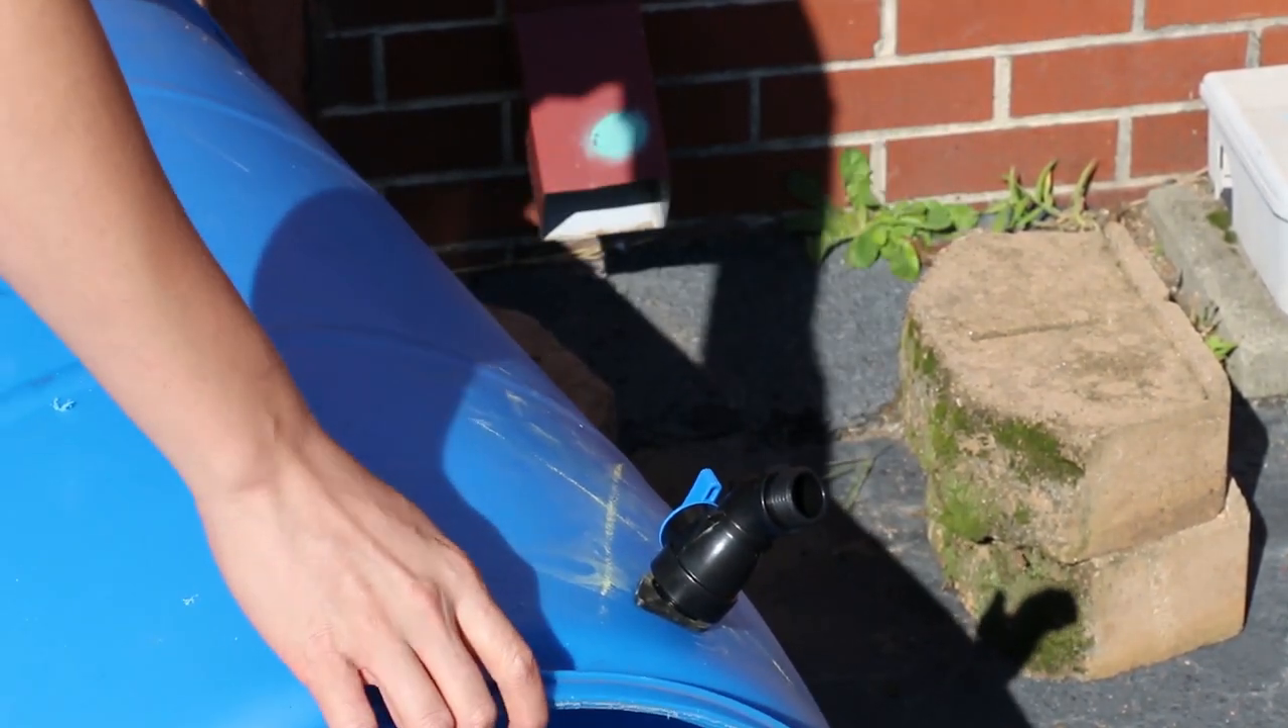All right now you've attached the spigot to the bottom of the barrel and you can figure out where we want to drill the hole at the top.